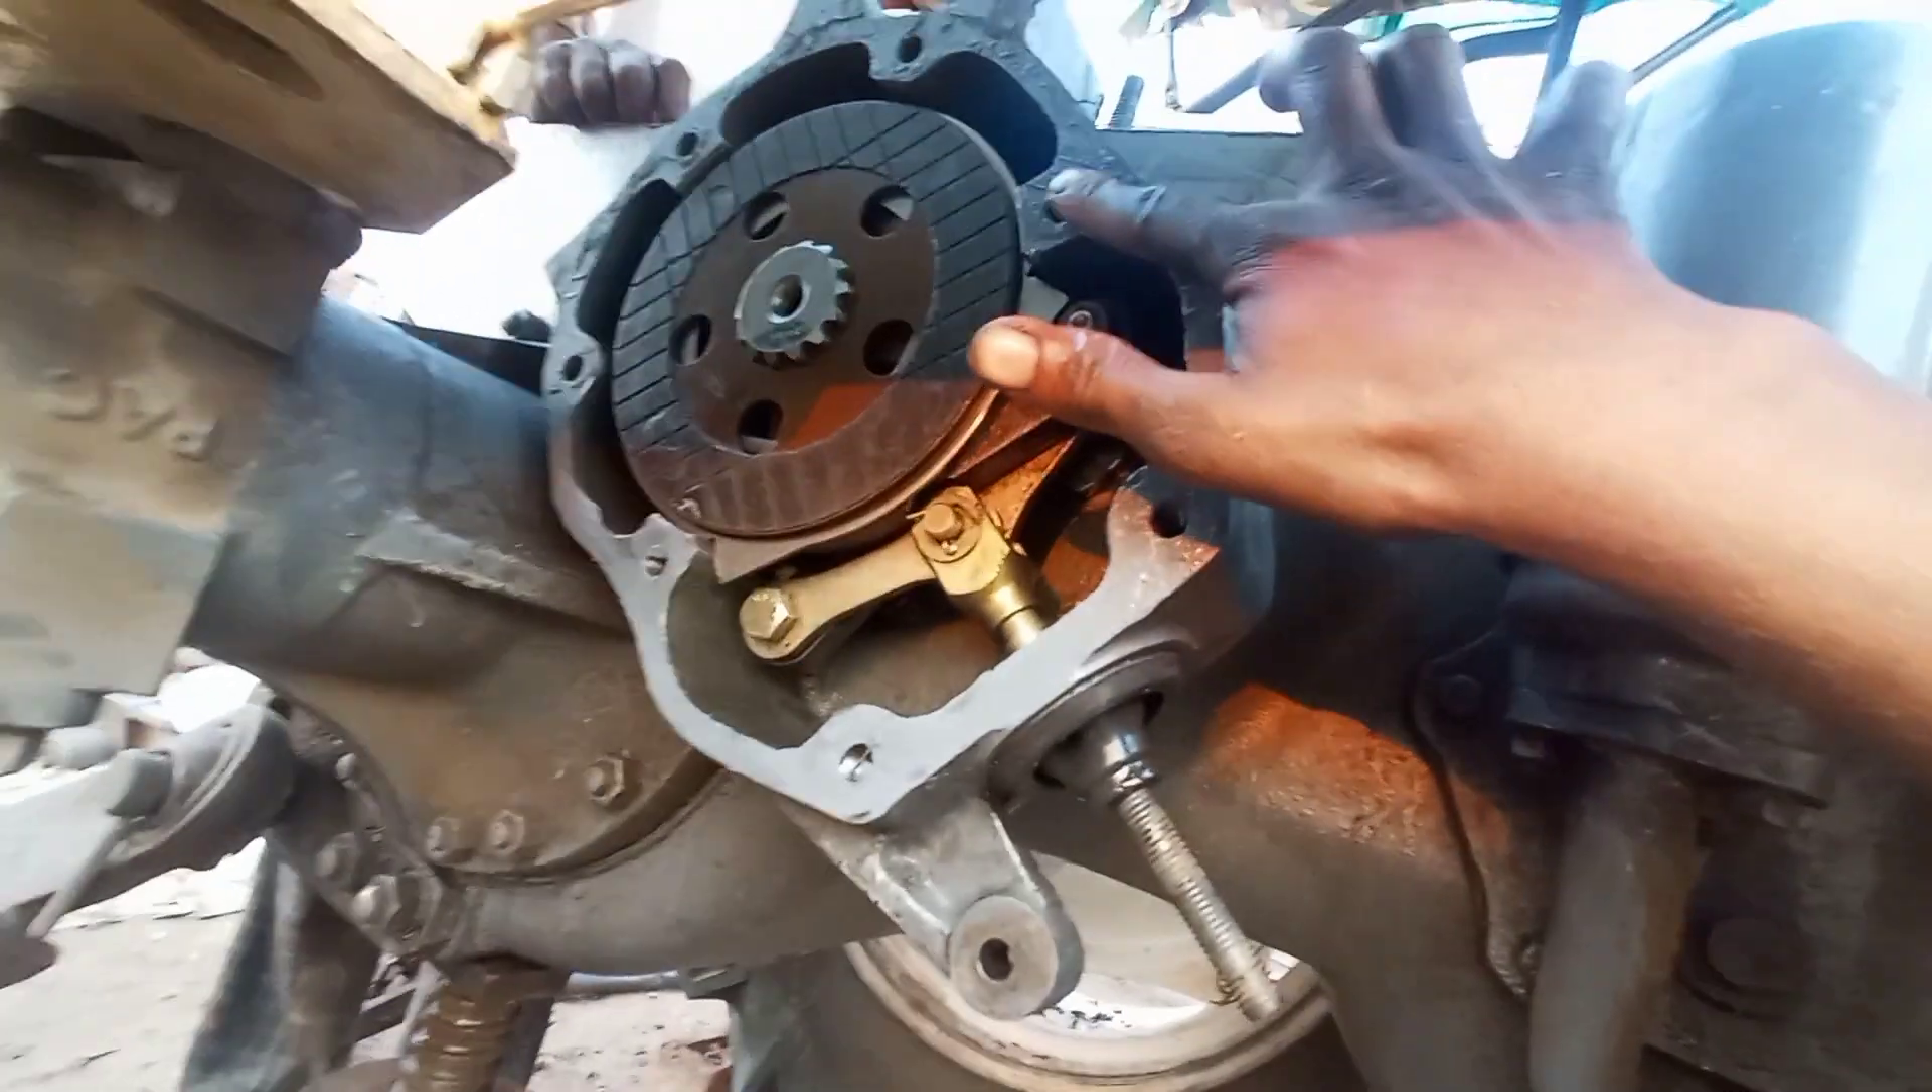तो हमने ब्रेक हाउजिंग लगा दिये हैं और इसमें लाइनर फिट कर चुका है।